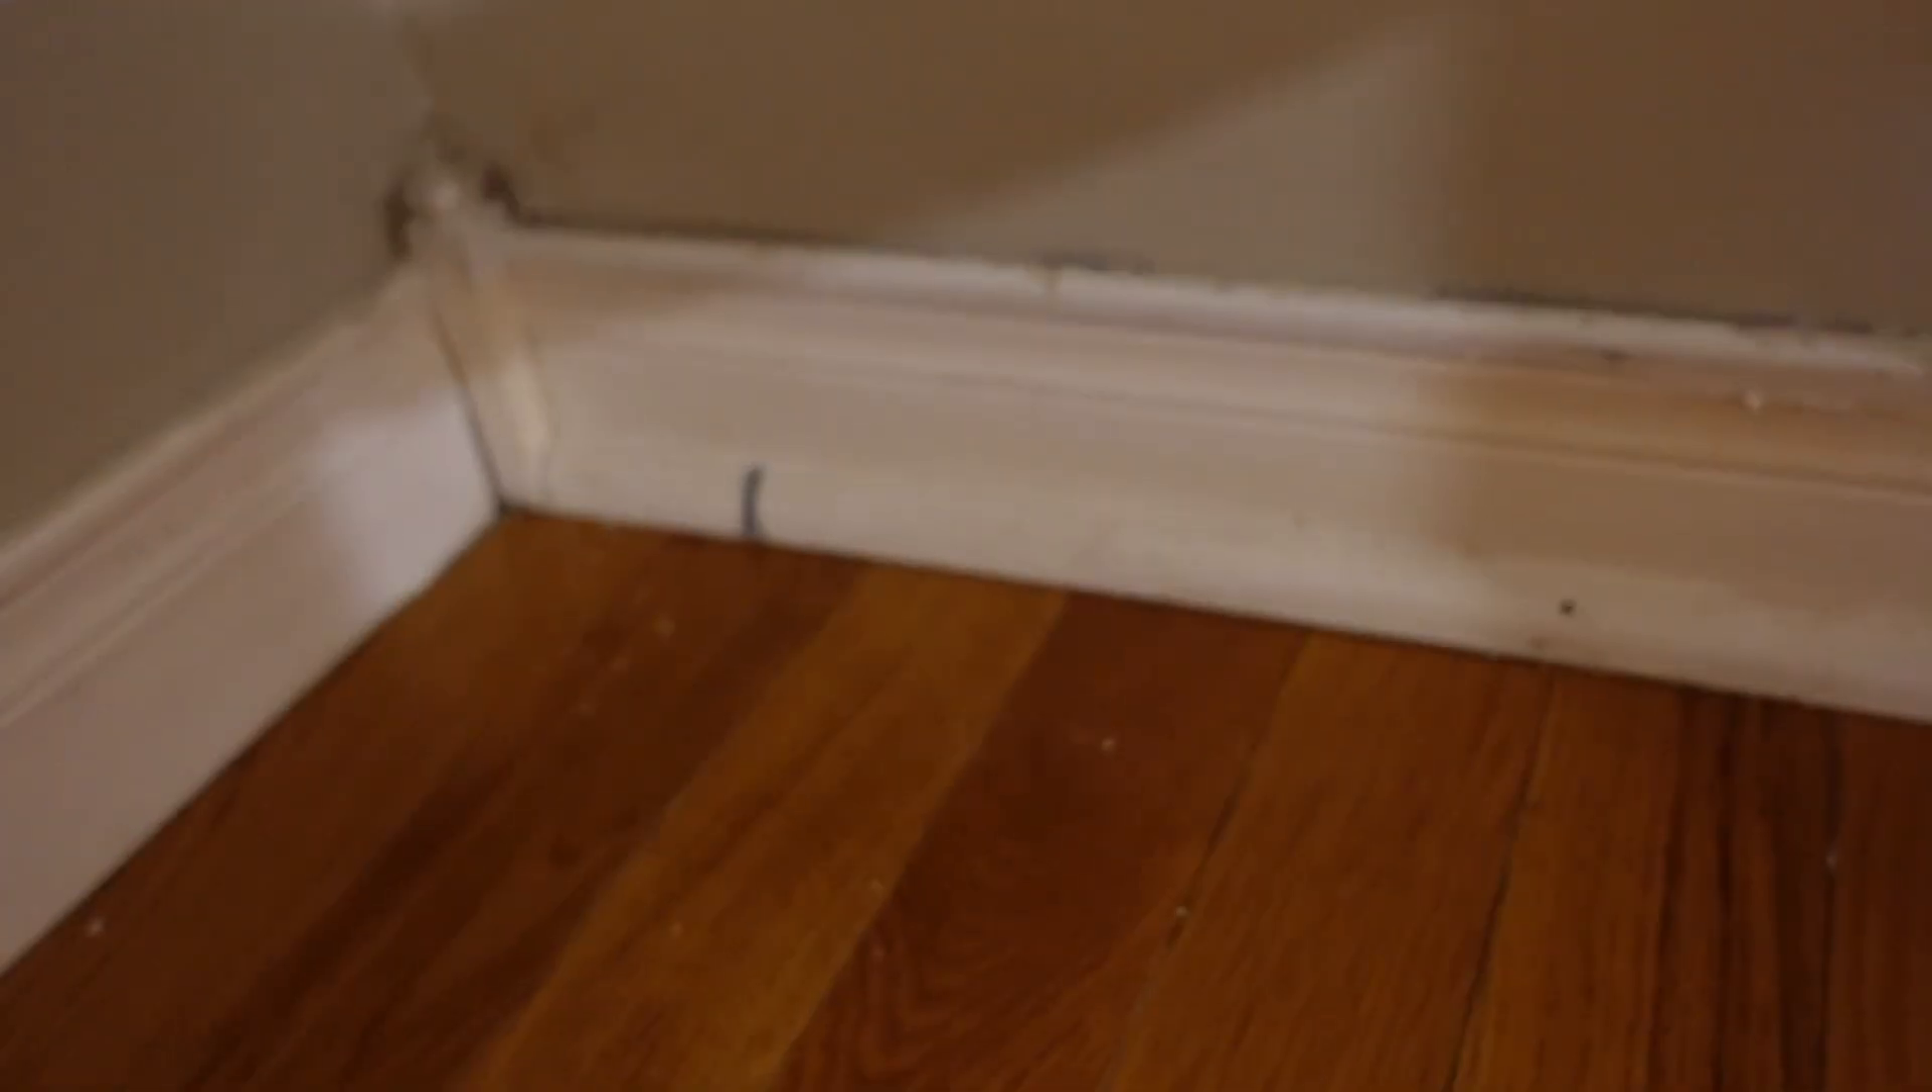You can see I put the trim back on I'm going to replace all the trim in the house but for now I'm going to just rock with that and here's where the wire came down through the ceiling.